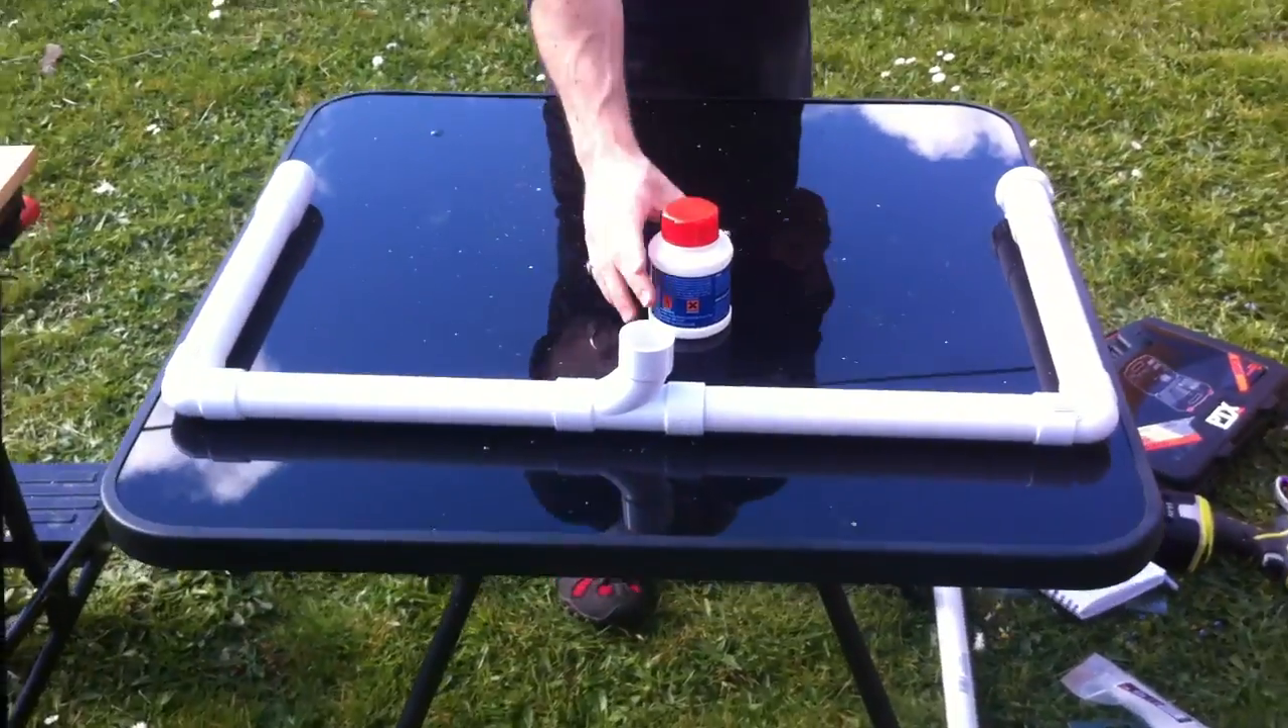So there we go there is the base of the rocket launcher and I'll move on to the upper section.